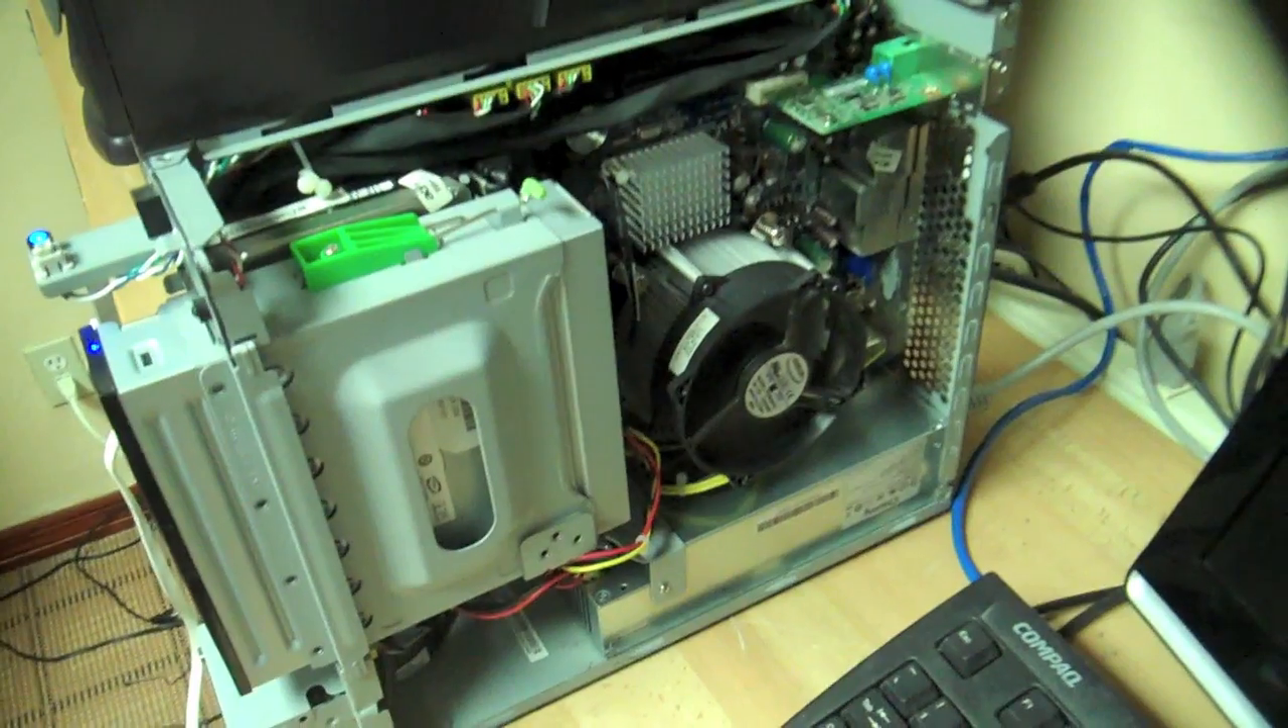Okay, so notice we didn't put the cover back on. That's because we want to check to make sure that the power supply is good and that we've got everything hooked up correctly.